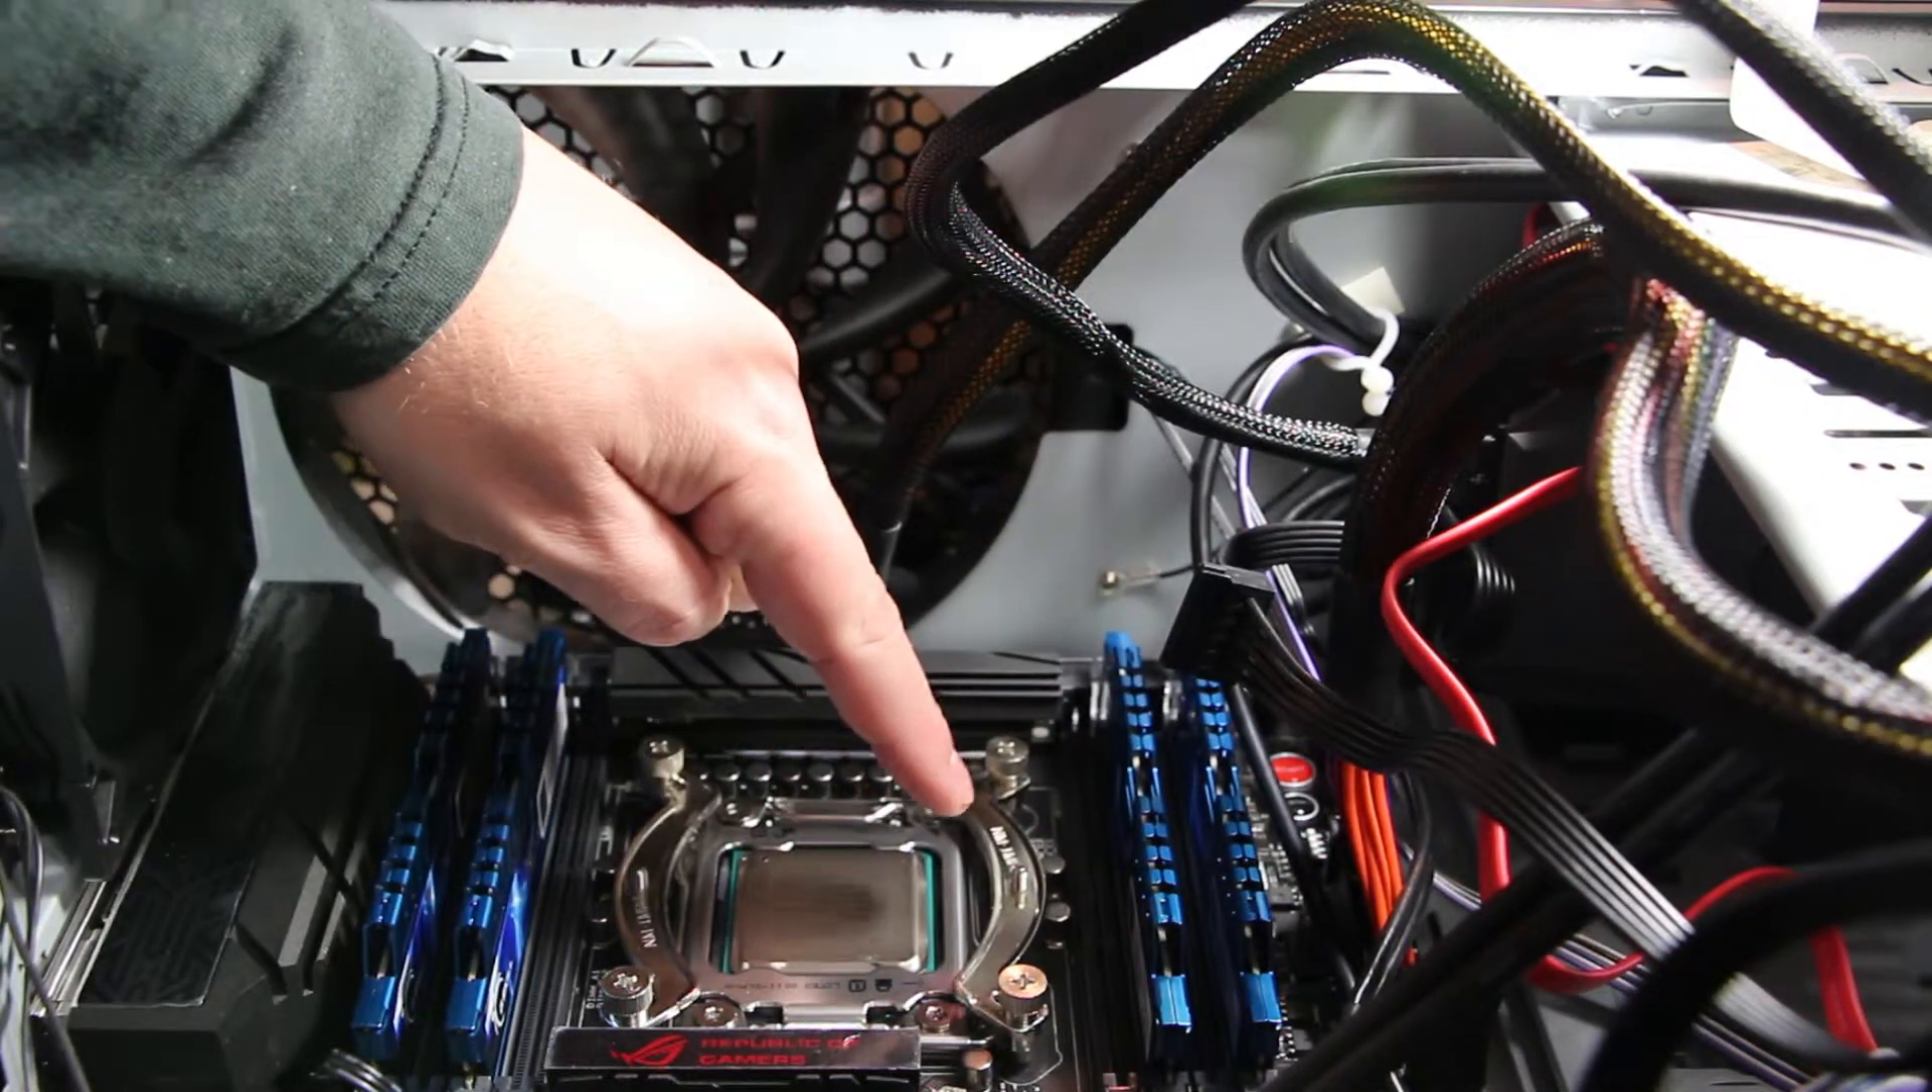You'll also notice I've installed my CPU and I've installed my RAM.